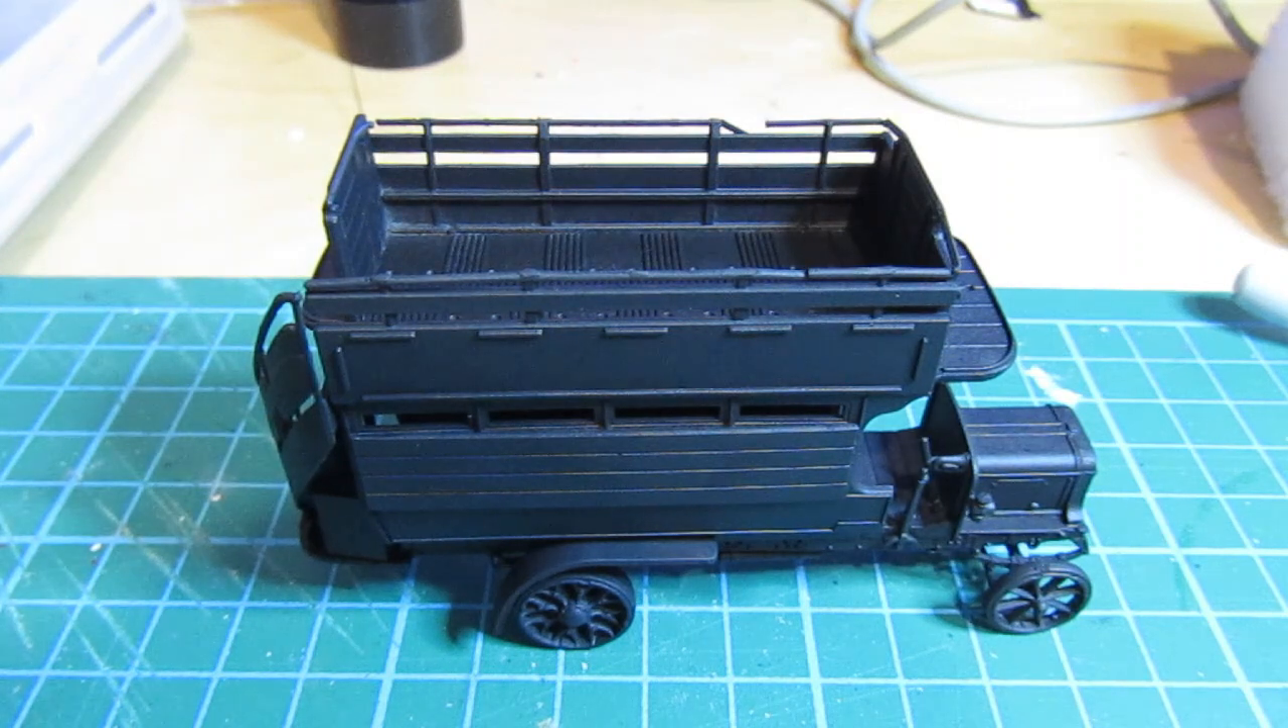Here is the build. Practically constructed. The only thing that's left is the seats in the top deck I've got to be put in.